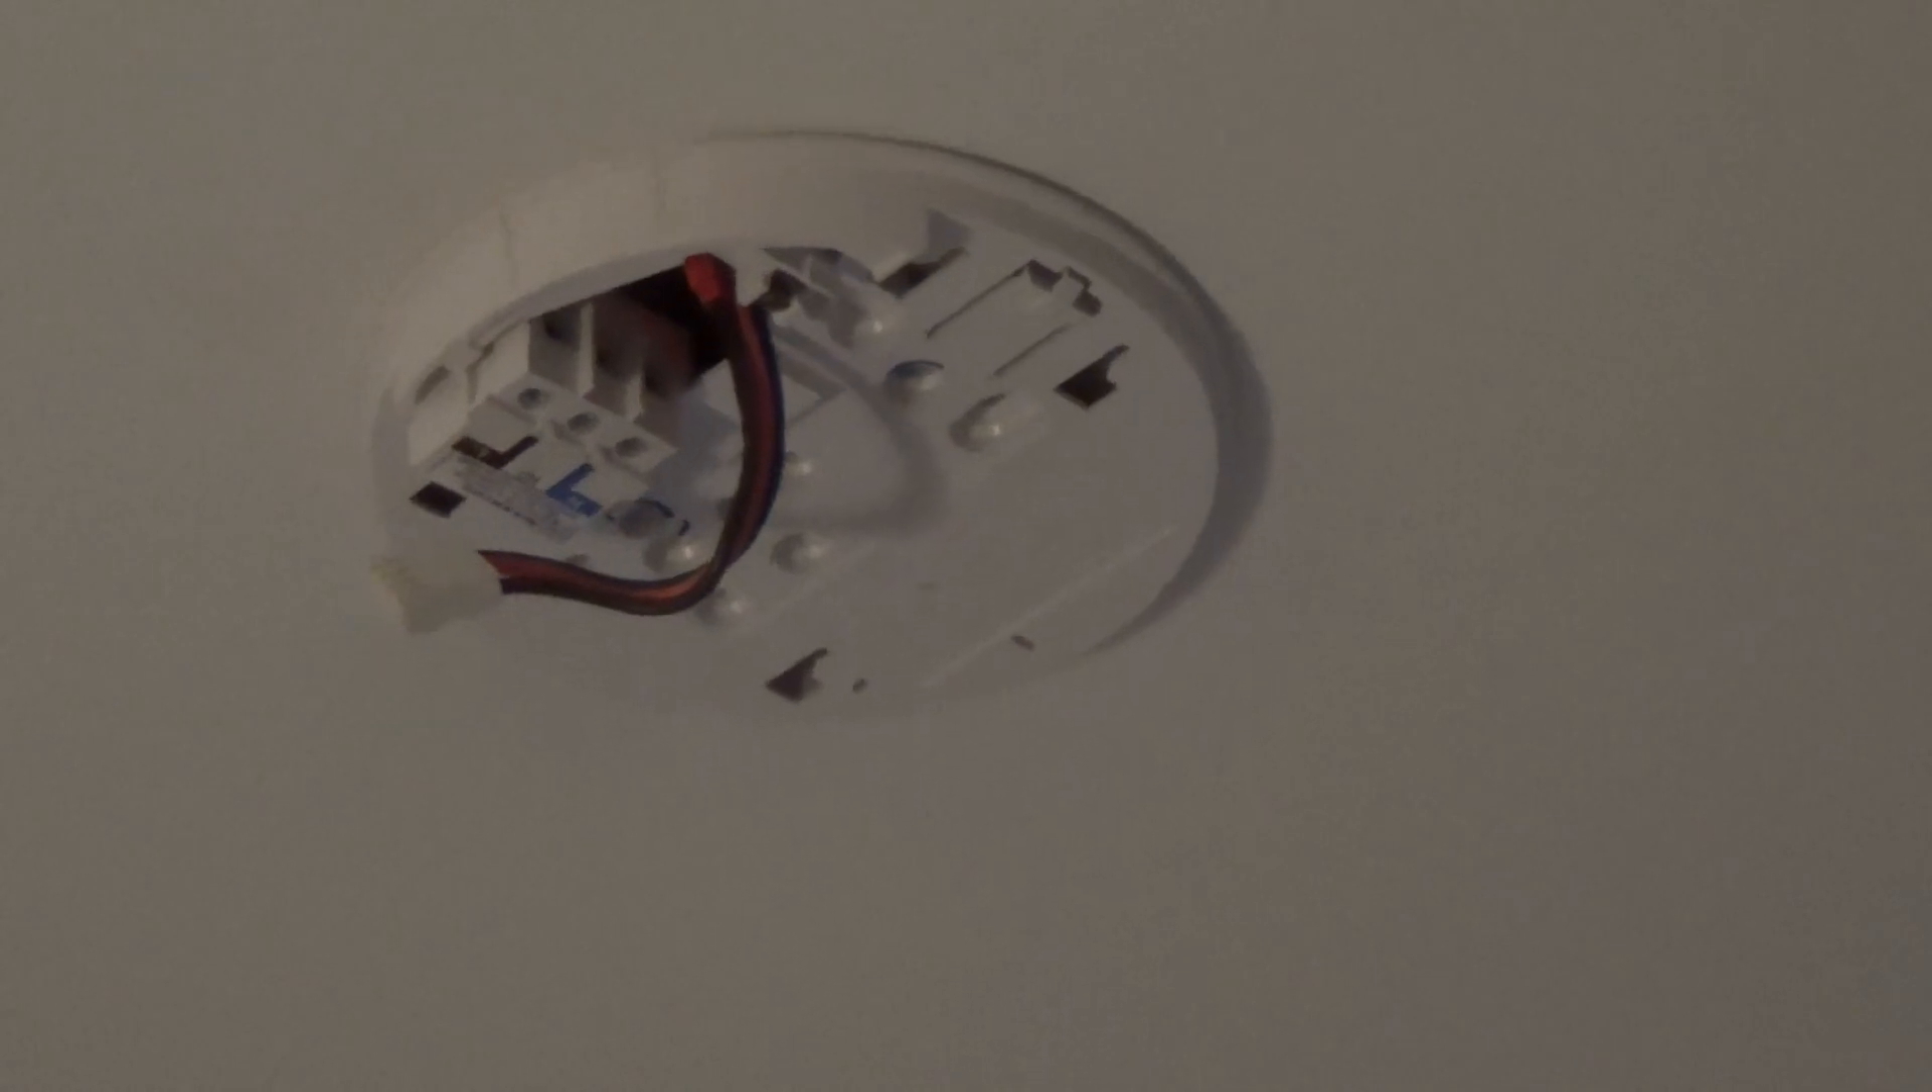I've got the new base plate fitted to the ceiling and the one upstairs as well.